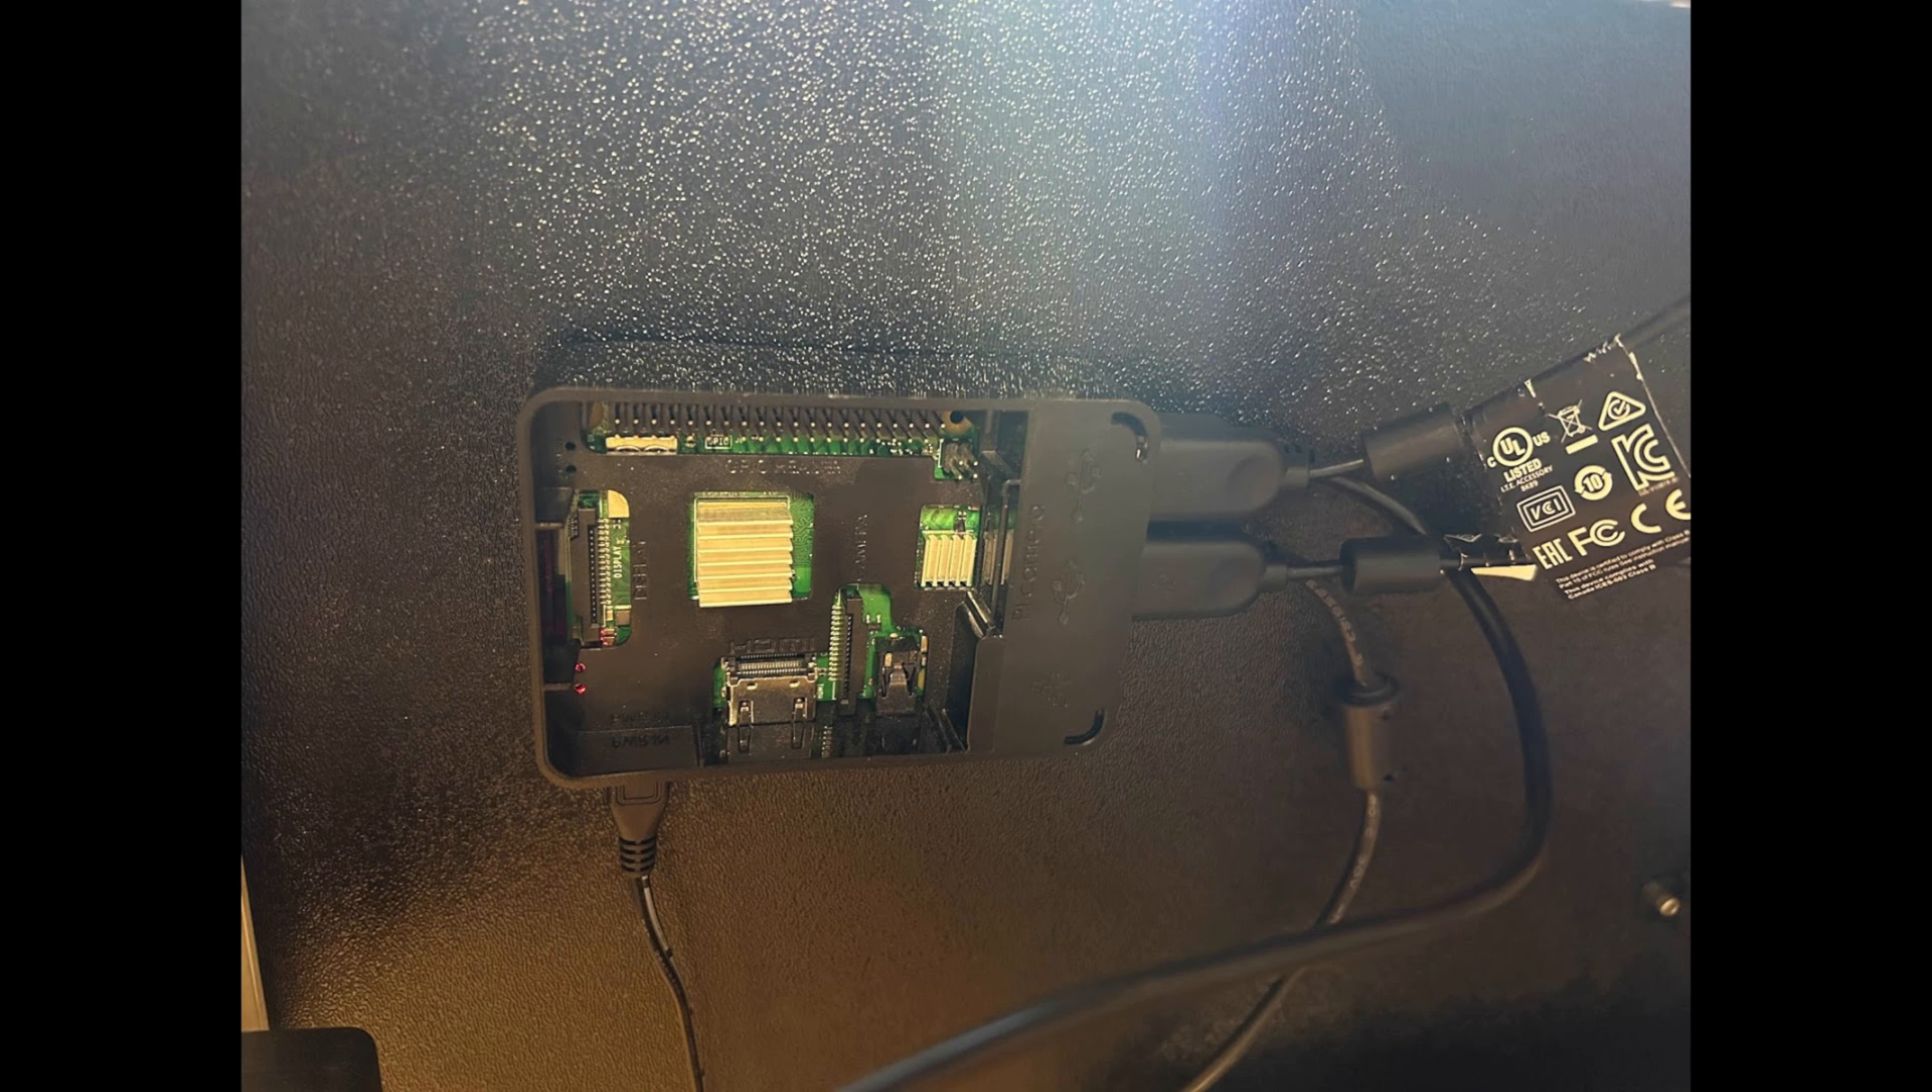And this is how my Raspberry Pi is set up on the back of the enclosure.